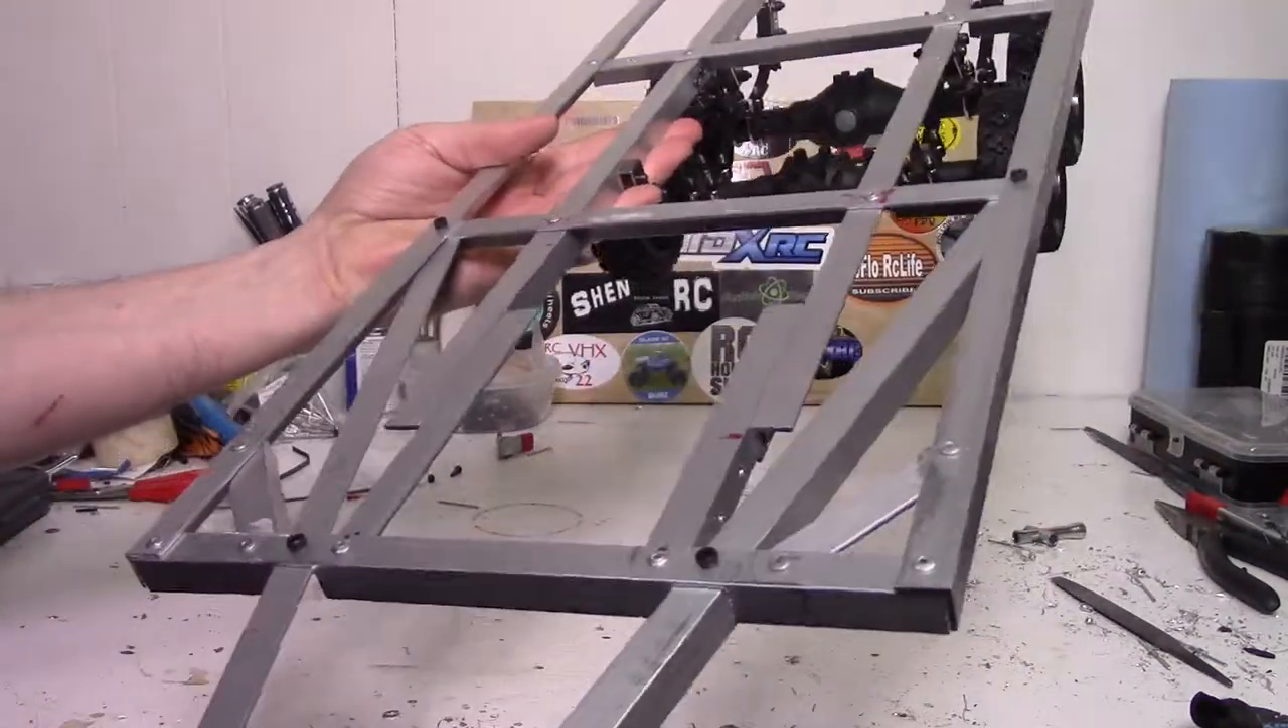I've basically got the frame done.